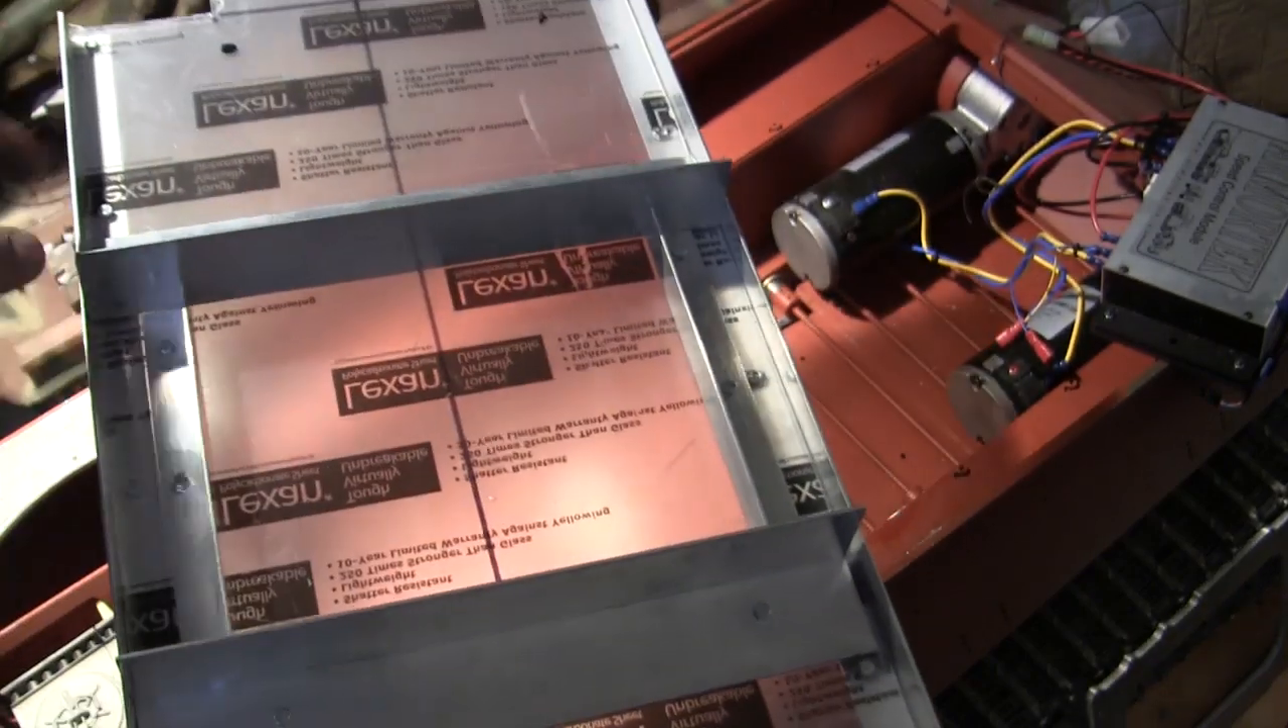Now, also on the floorboard, you'll notice that I went ahead and affixed some aluminum angle to the sides, as well as the center portion here.